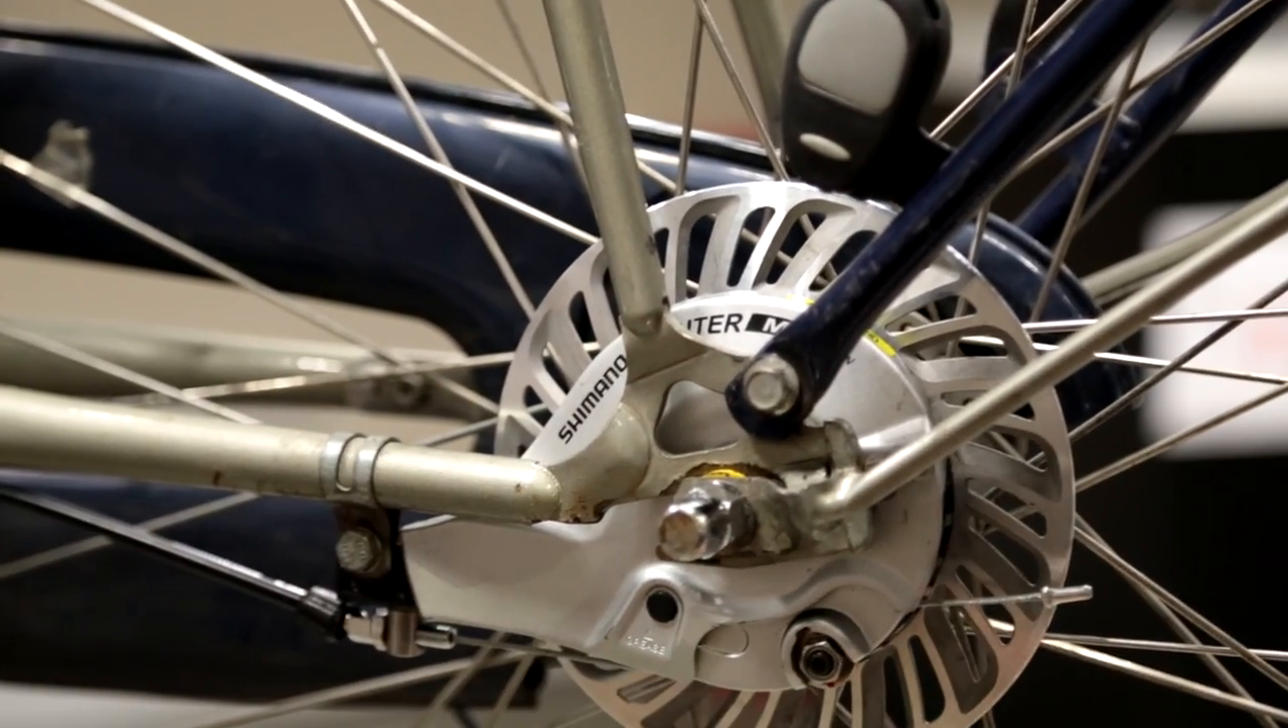So that's the brake back put together.